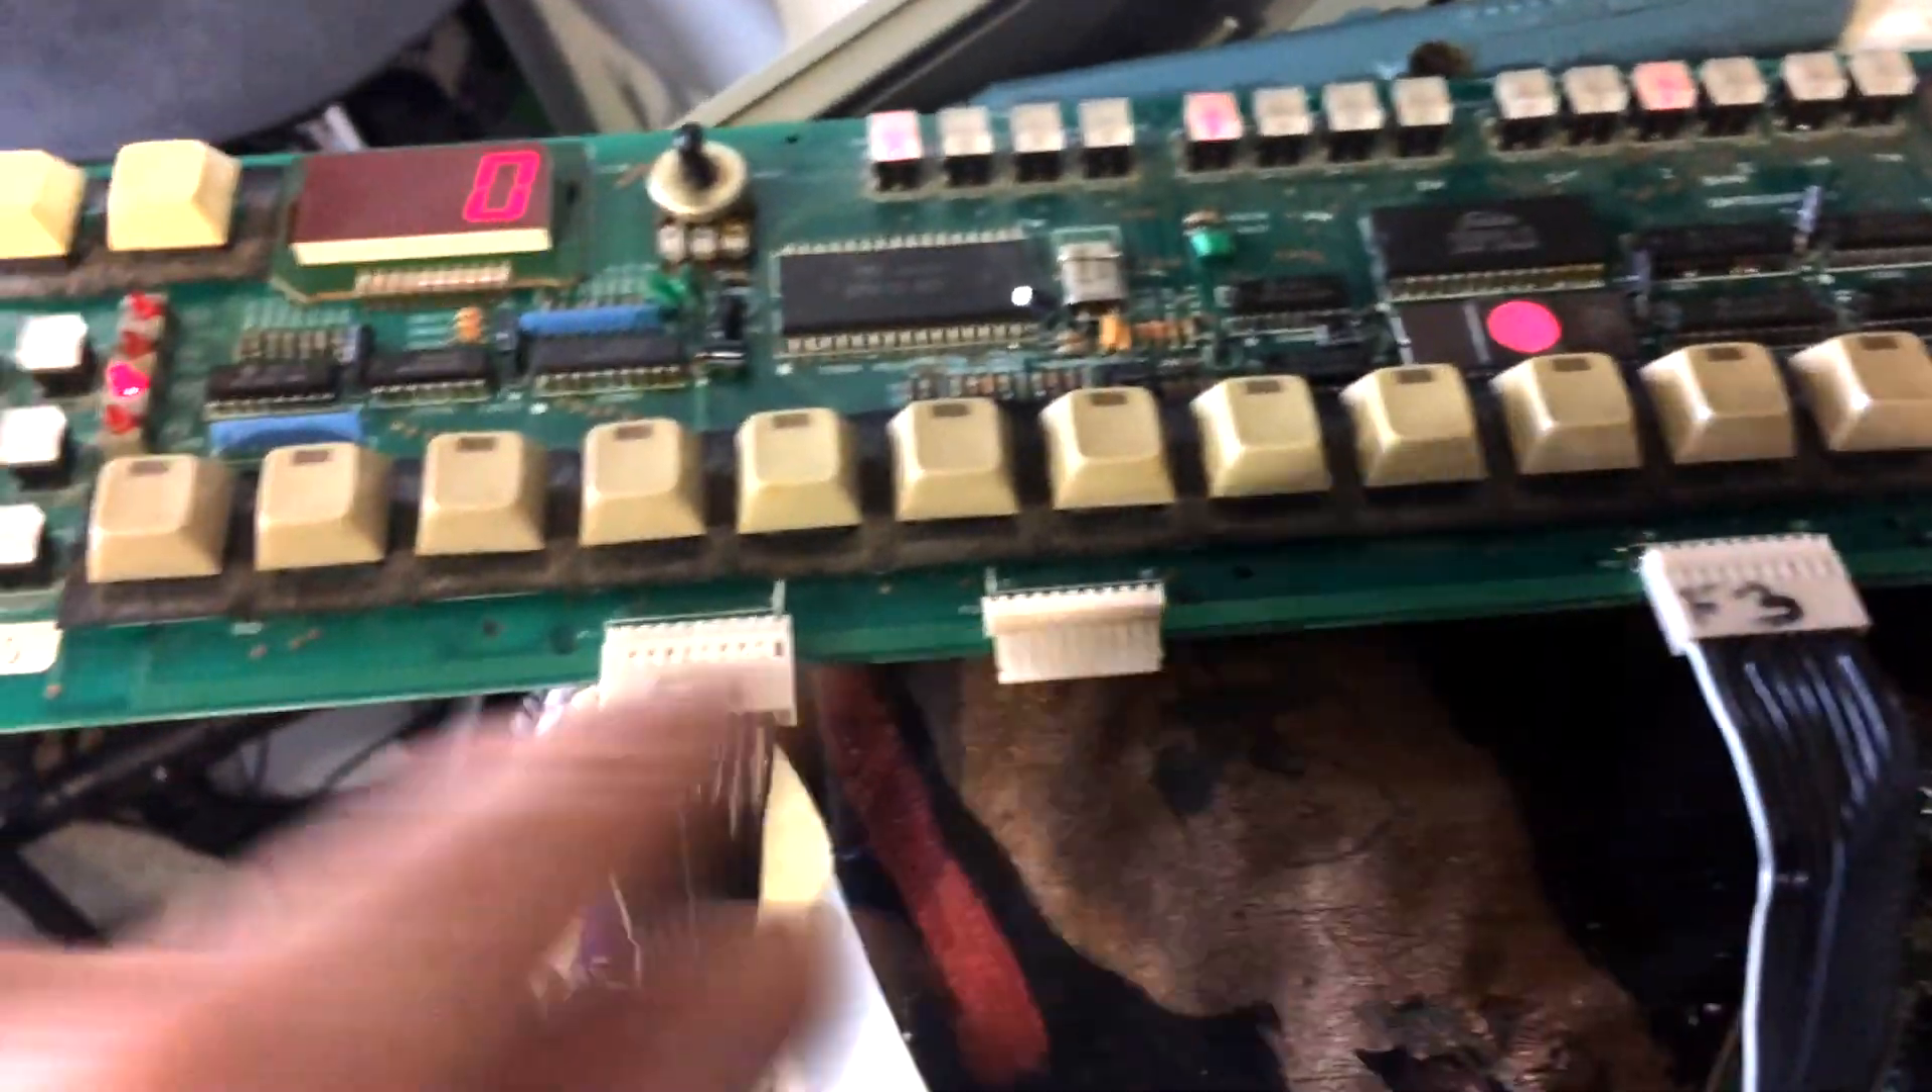I've got new connectors onto the board so they're not going direct anymore.